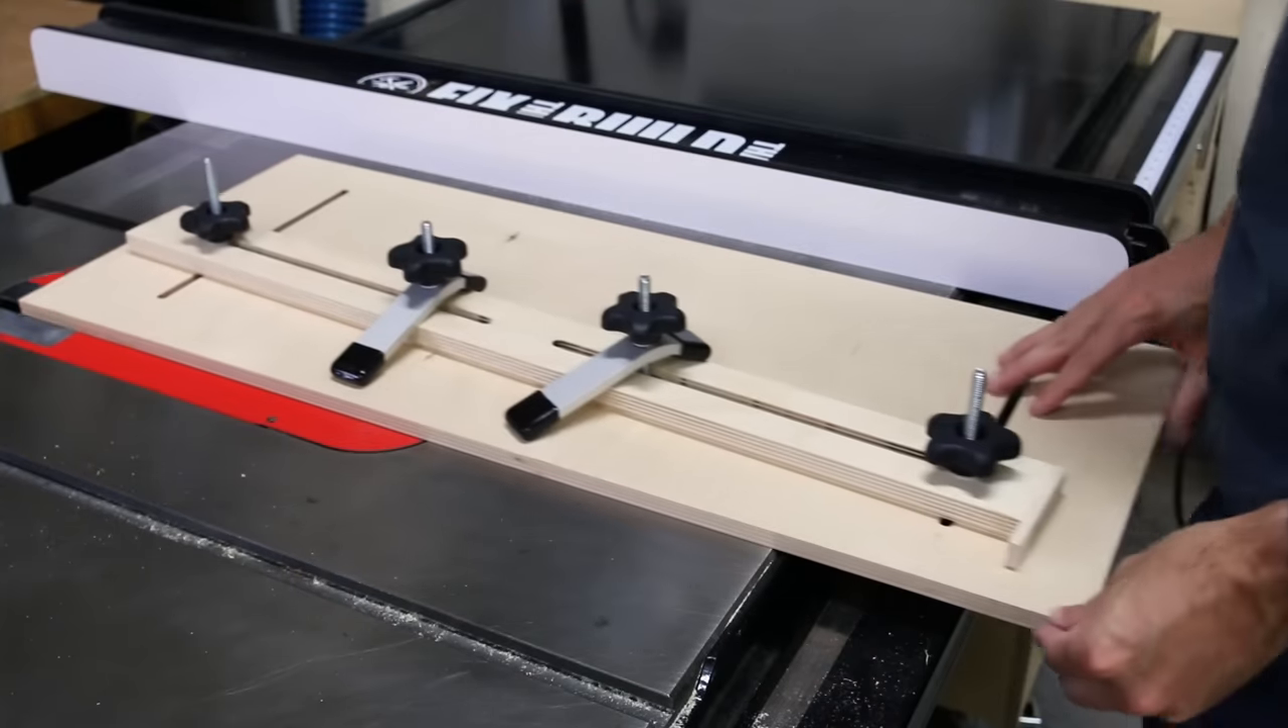The bolts are a little long for the adjustment knobs I'm going to cut those to size later but you want to leave the hold down bolts as long as you can to help clamp thick workpieces.